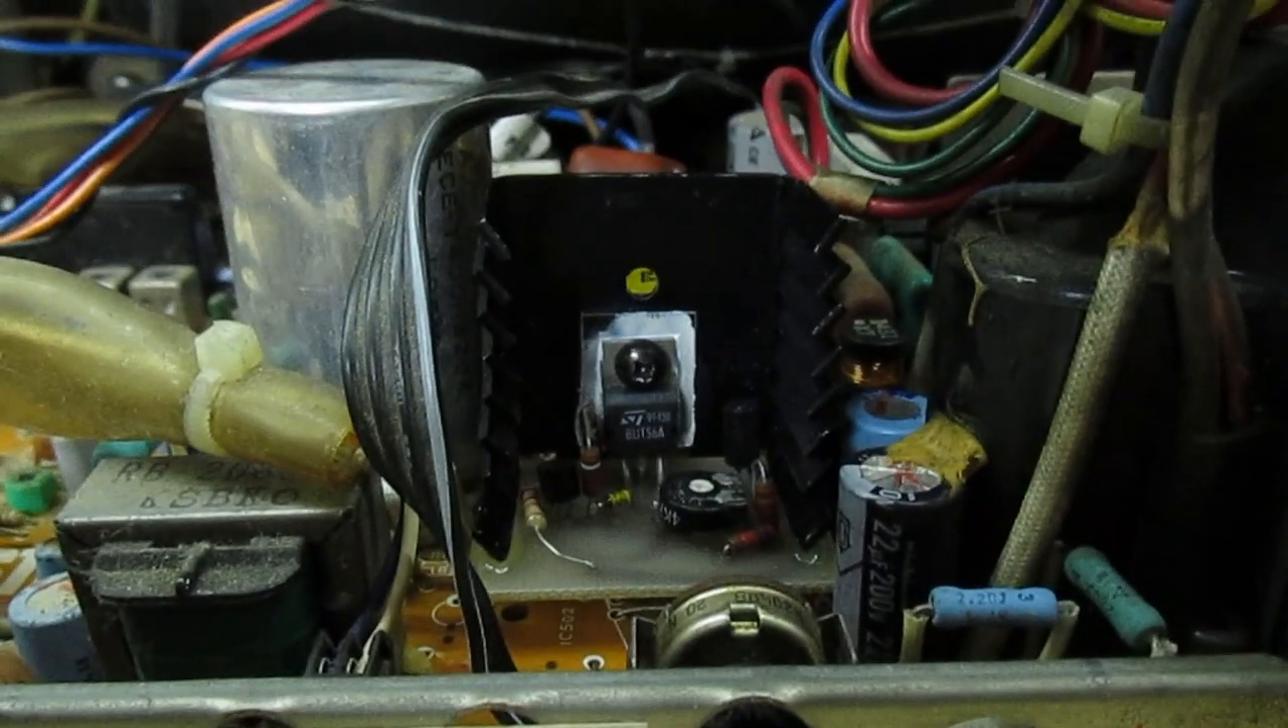You can see my uh replacement module fitted in there that's where this used to sit.